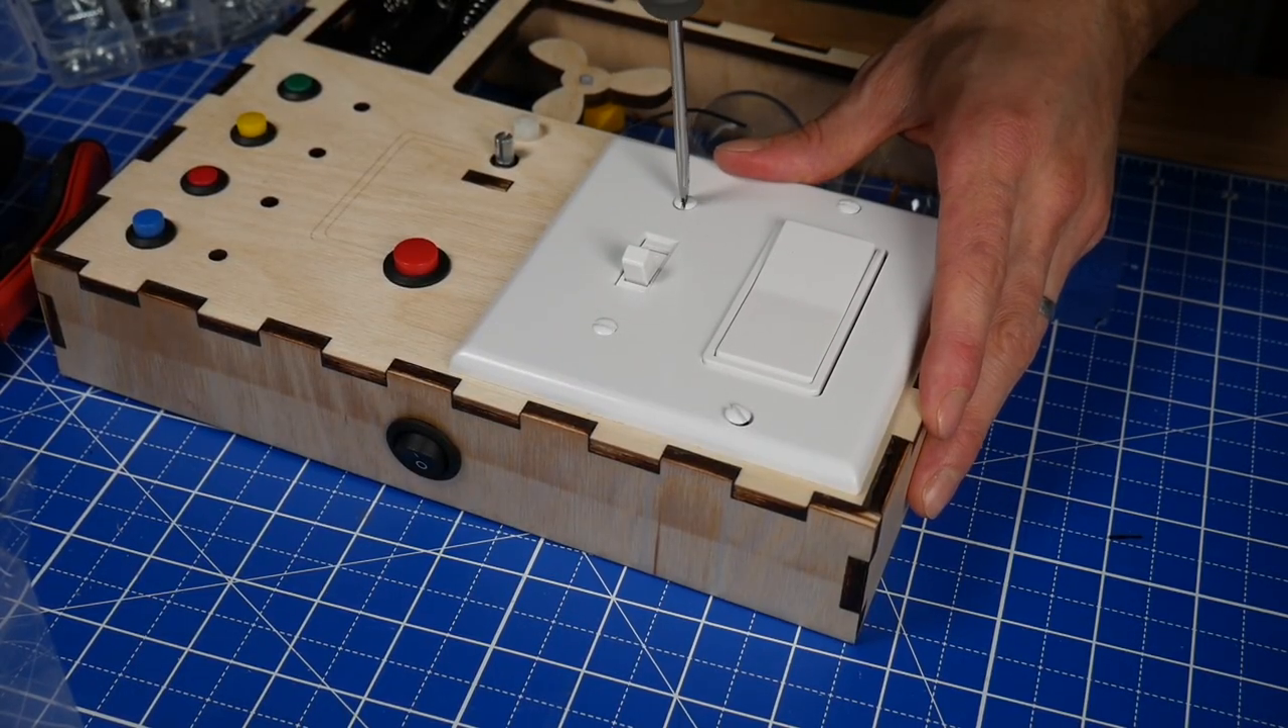Finally the cover plate is installed, and that's it!